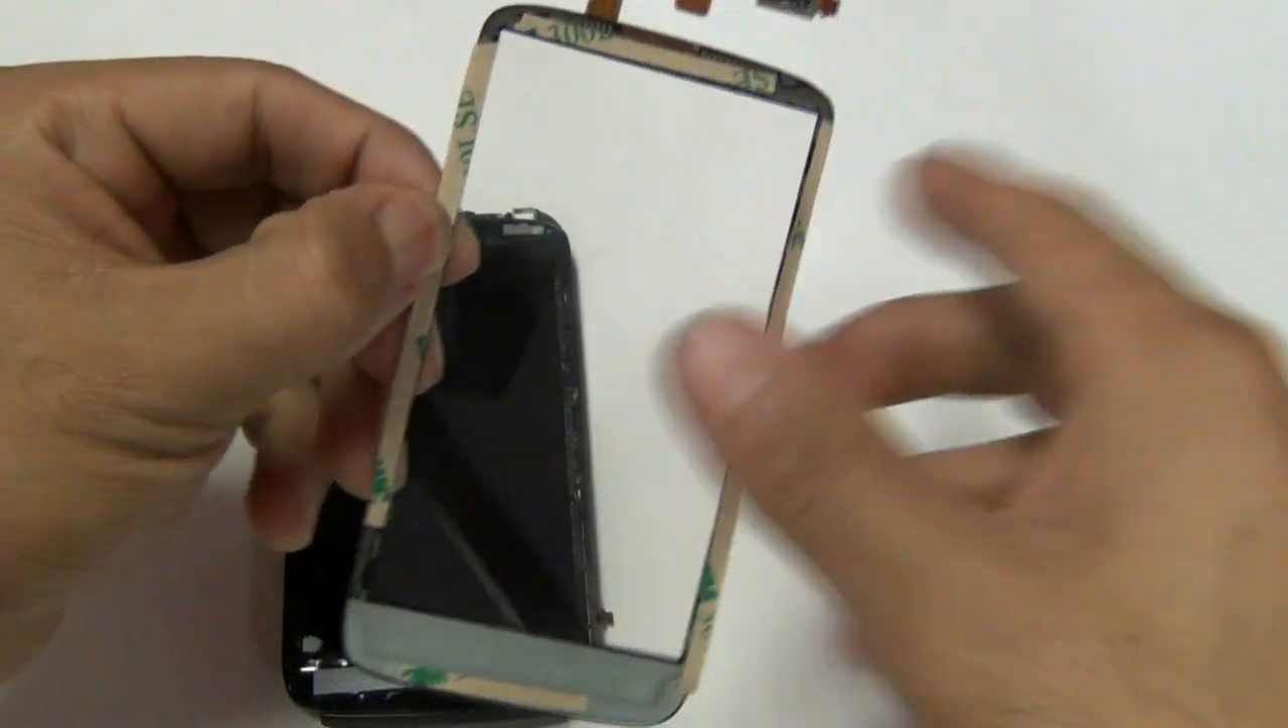We have gone ahead and prepped our new touch screen with adhesive on the bottom, the top, and the sides.